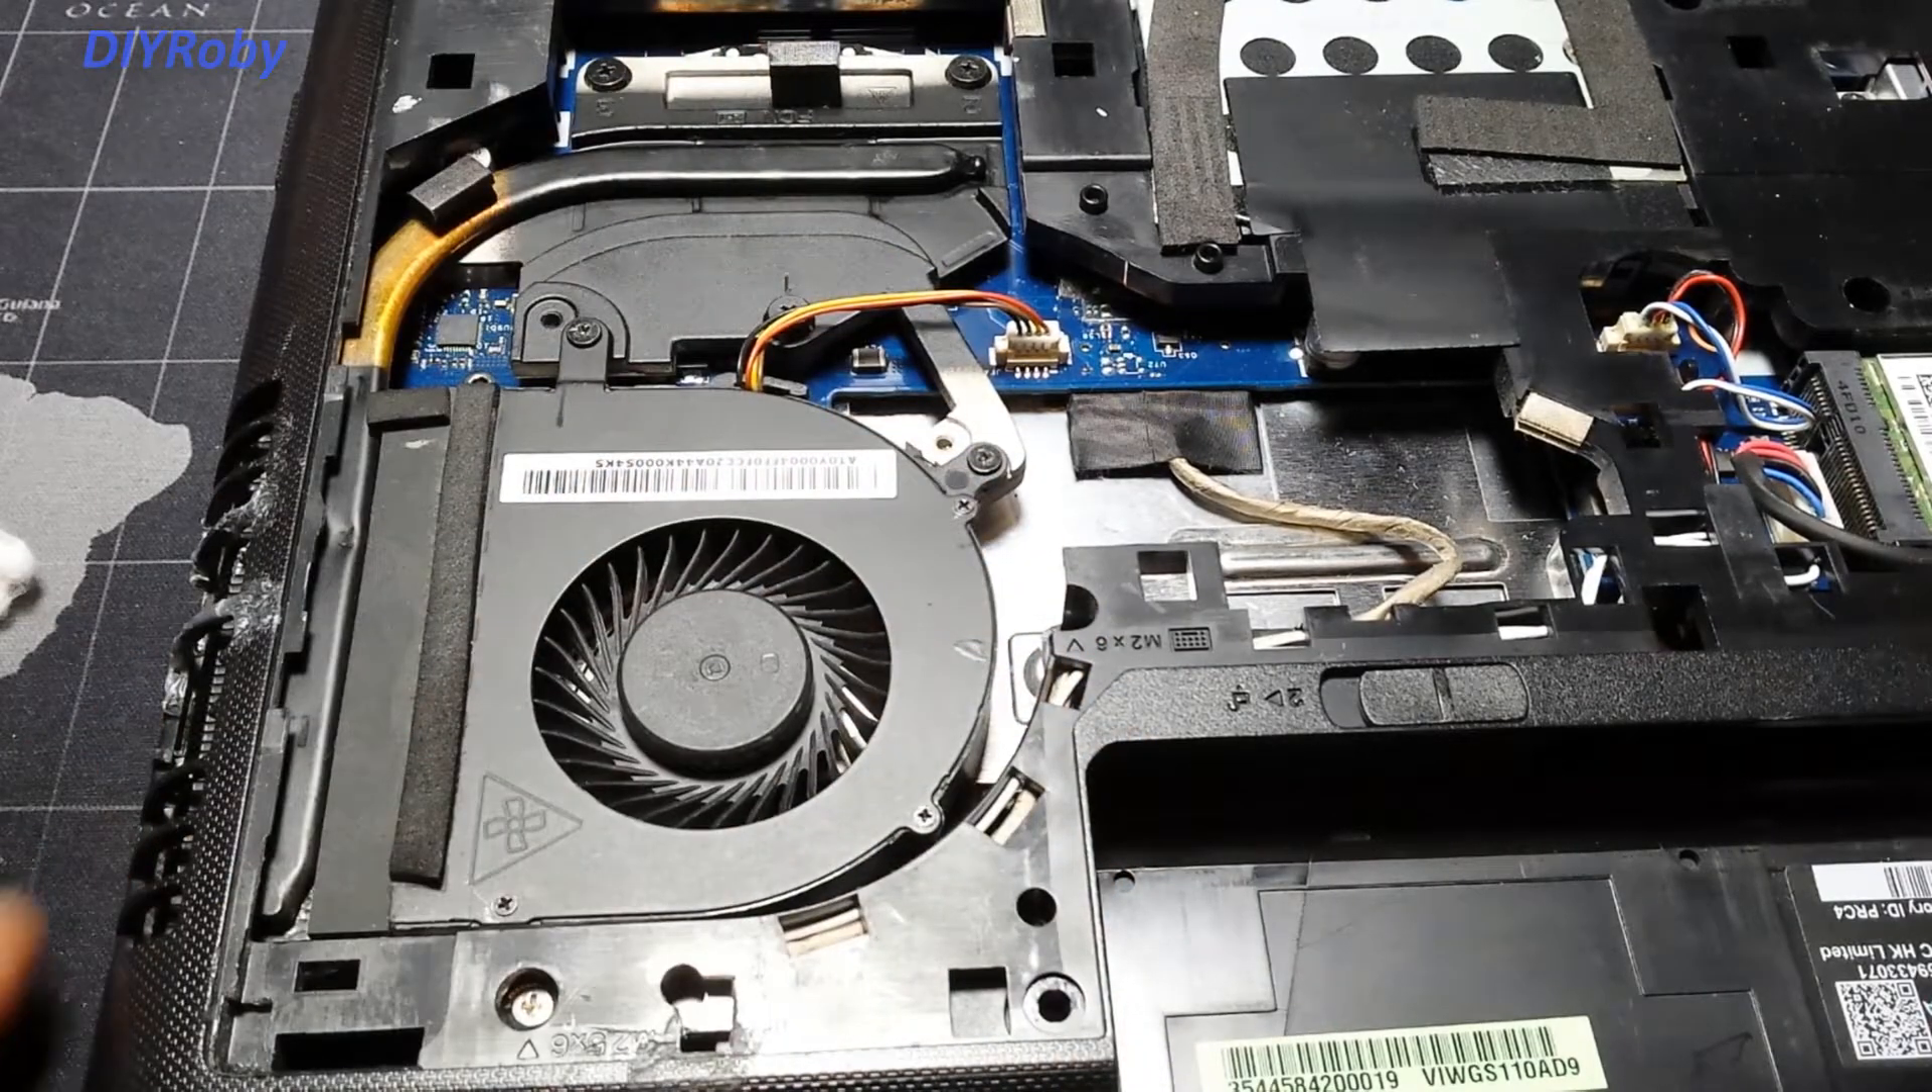Fan cover screwed in place. CPU heatsink put back in place.